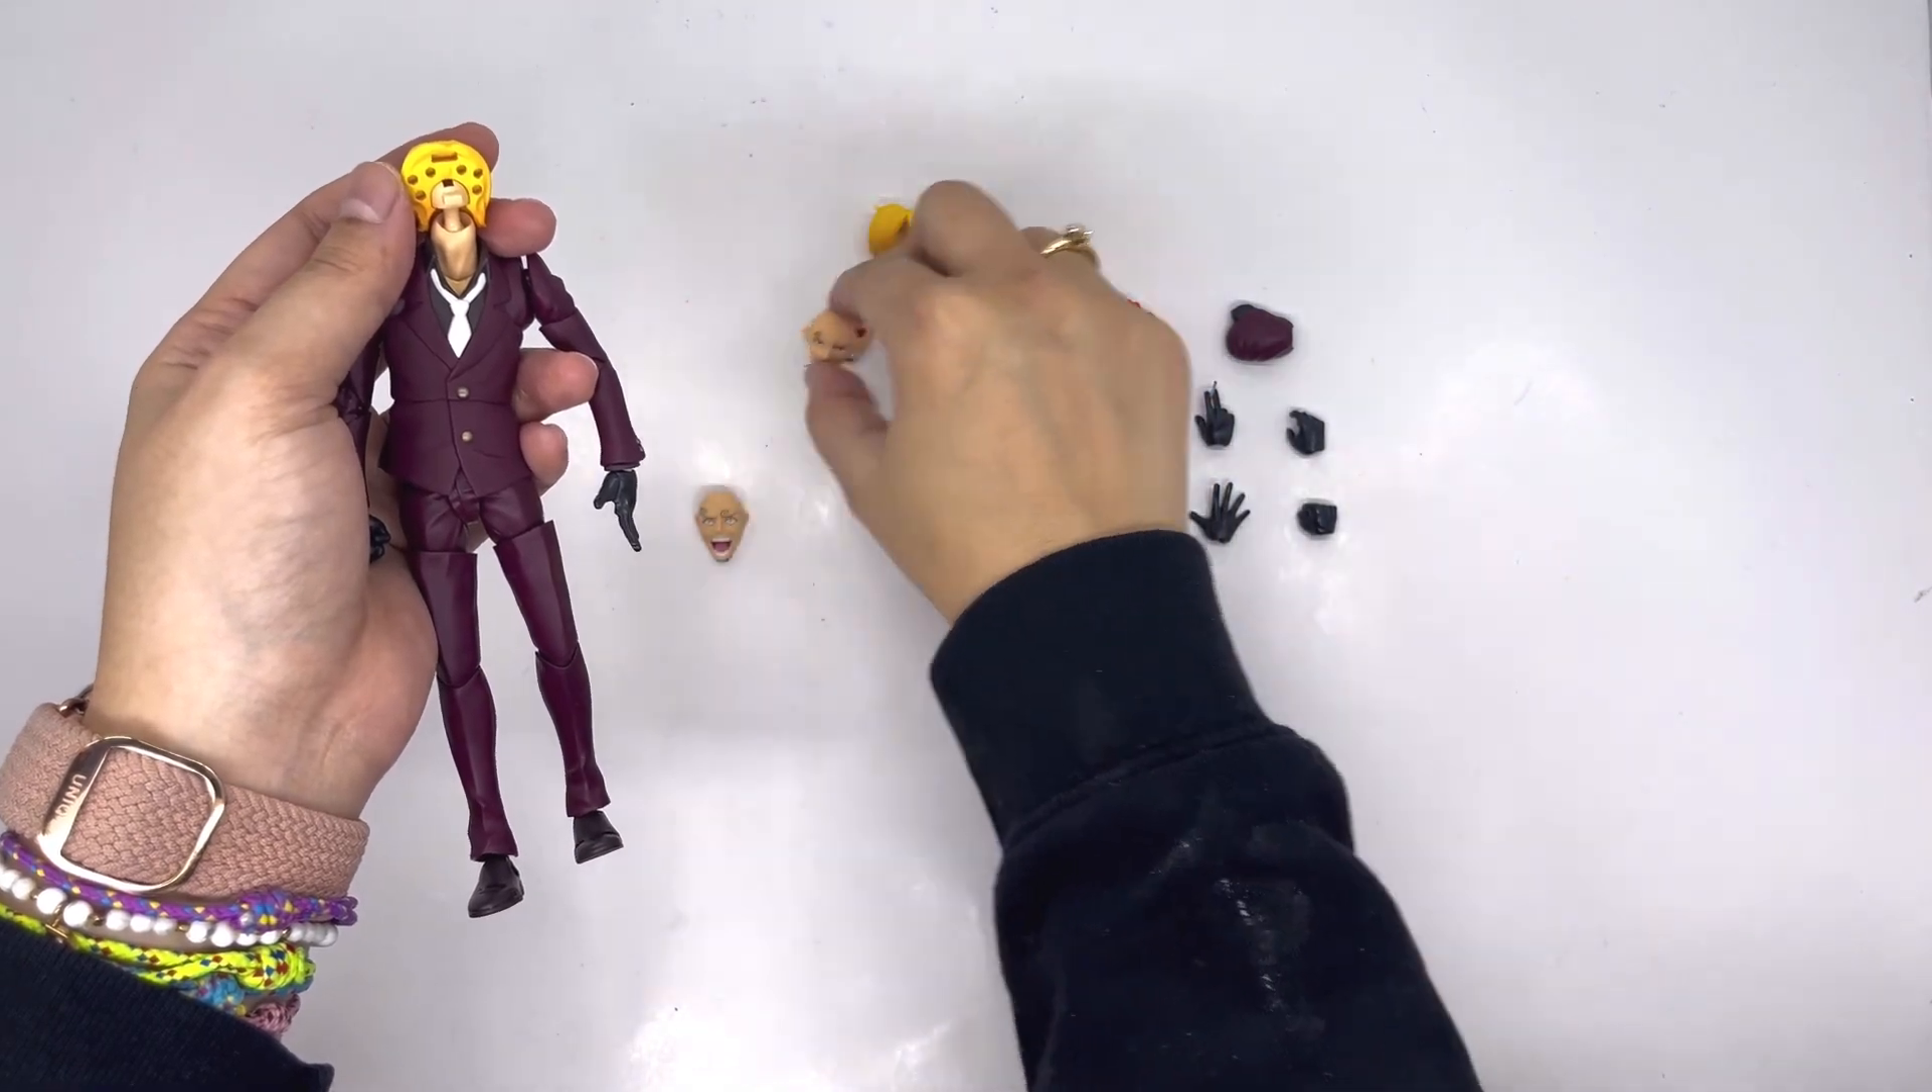Tapi aku belum Pasang Satu Ekspresi mukanya Sanji Dan satu Tangannya Sanji.